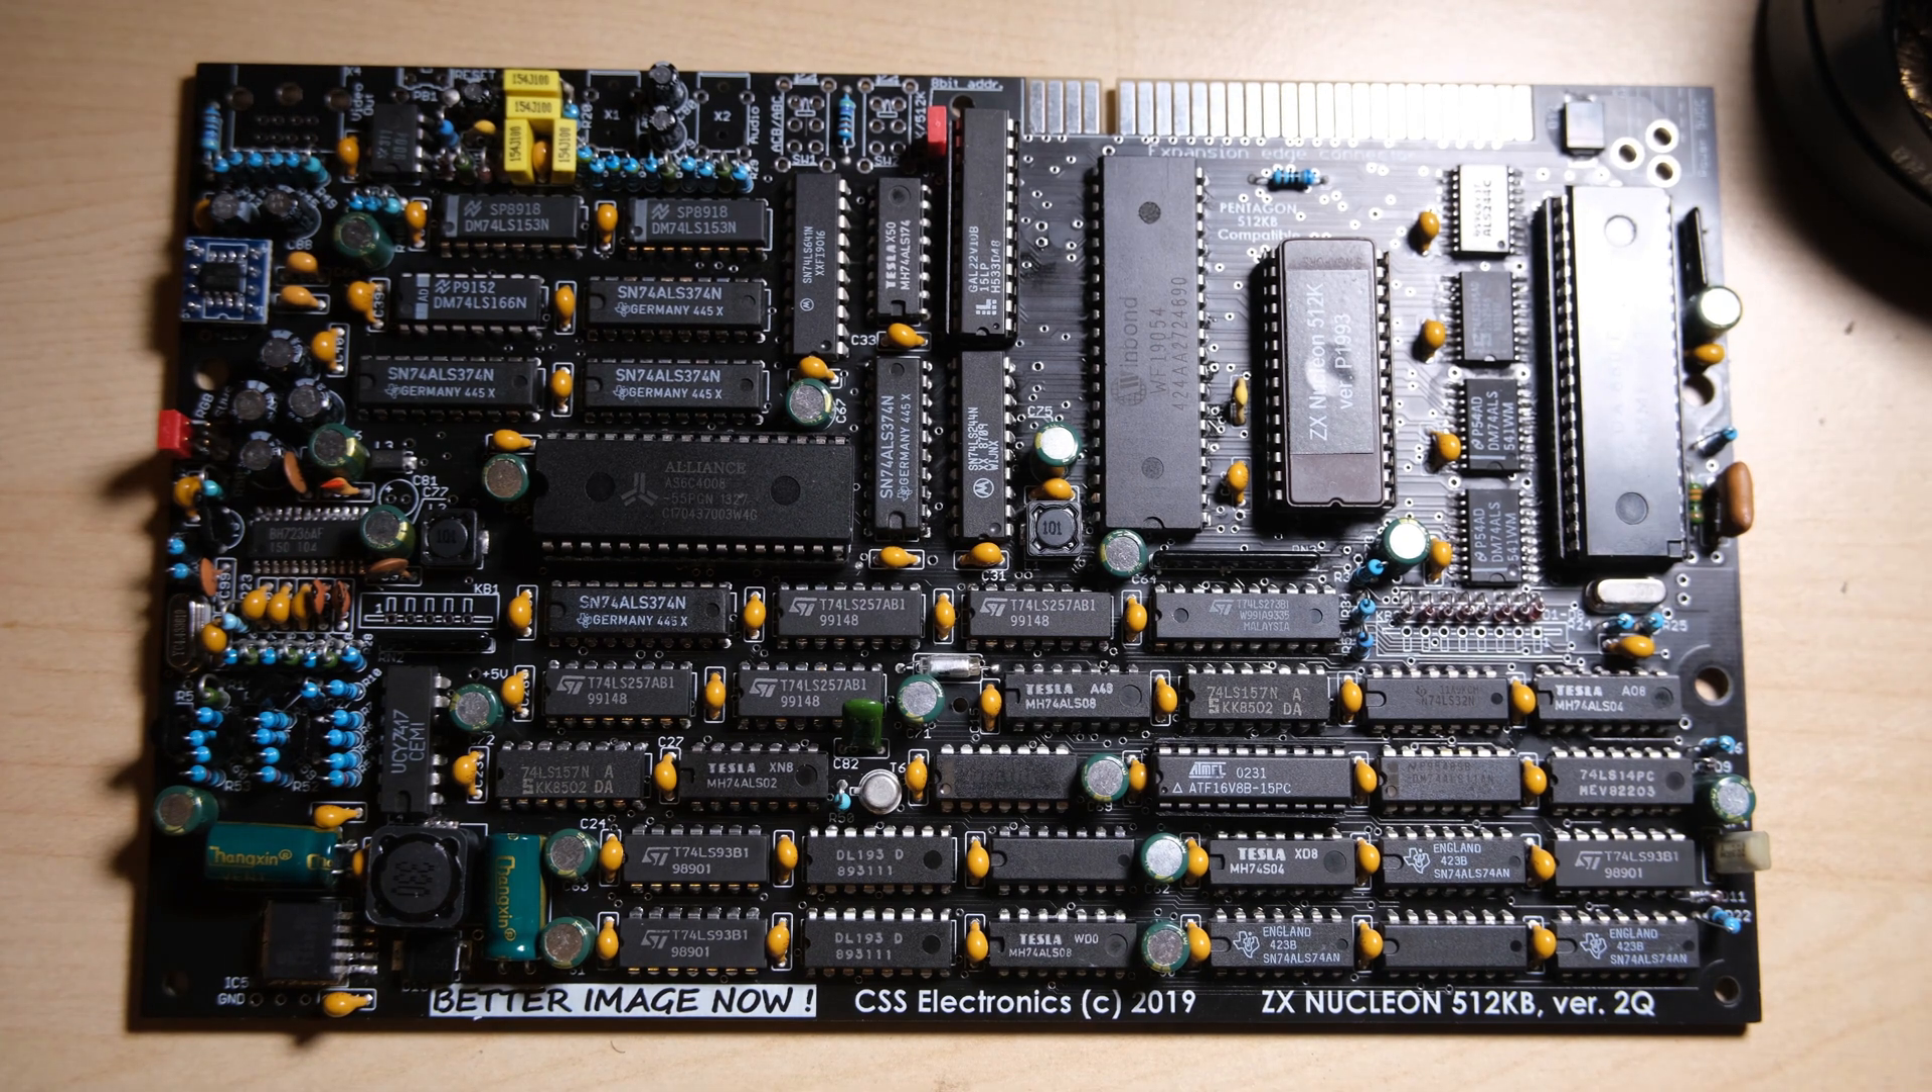And here's all of our chips fitted.